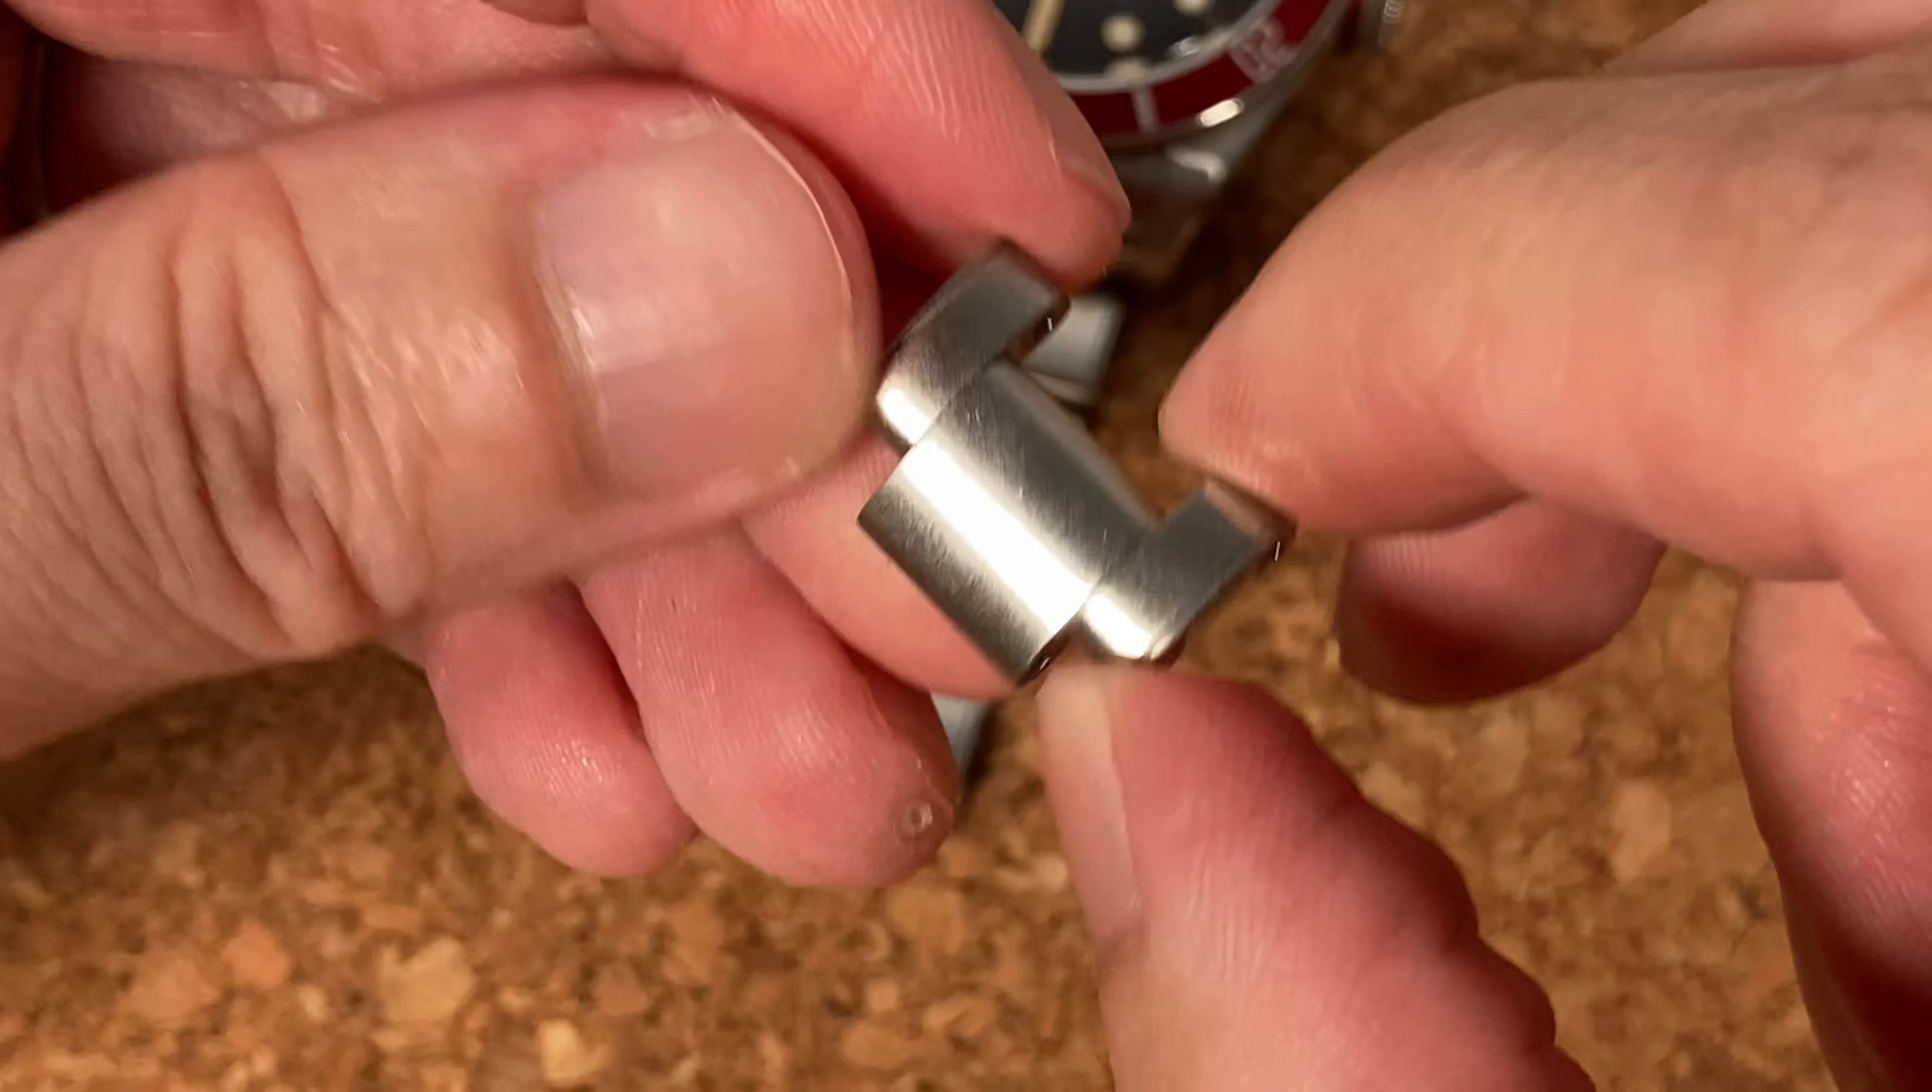All right the link that previously was thought to be unremovable is finally off and now we are going to reattach the bracelet back to the clasp area by using the spring bar that i just removed.